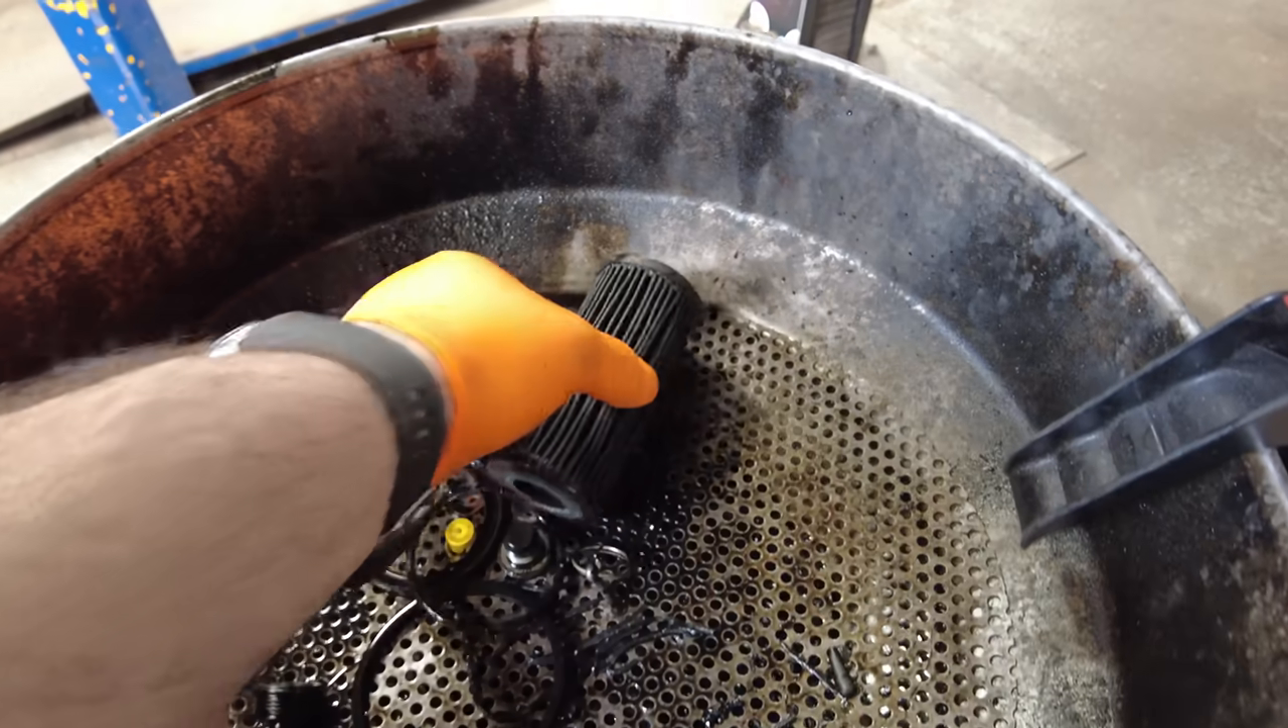Well that is now the old oil filter out.